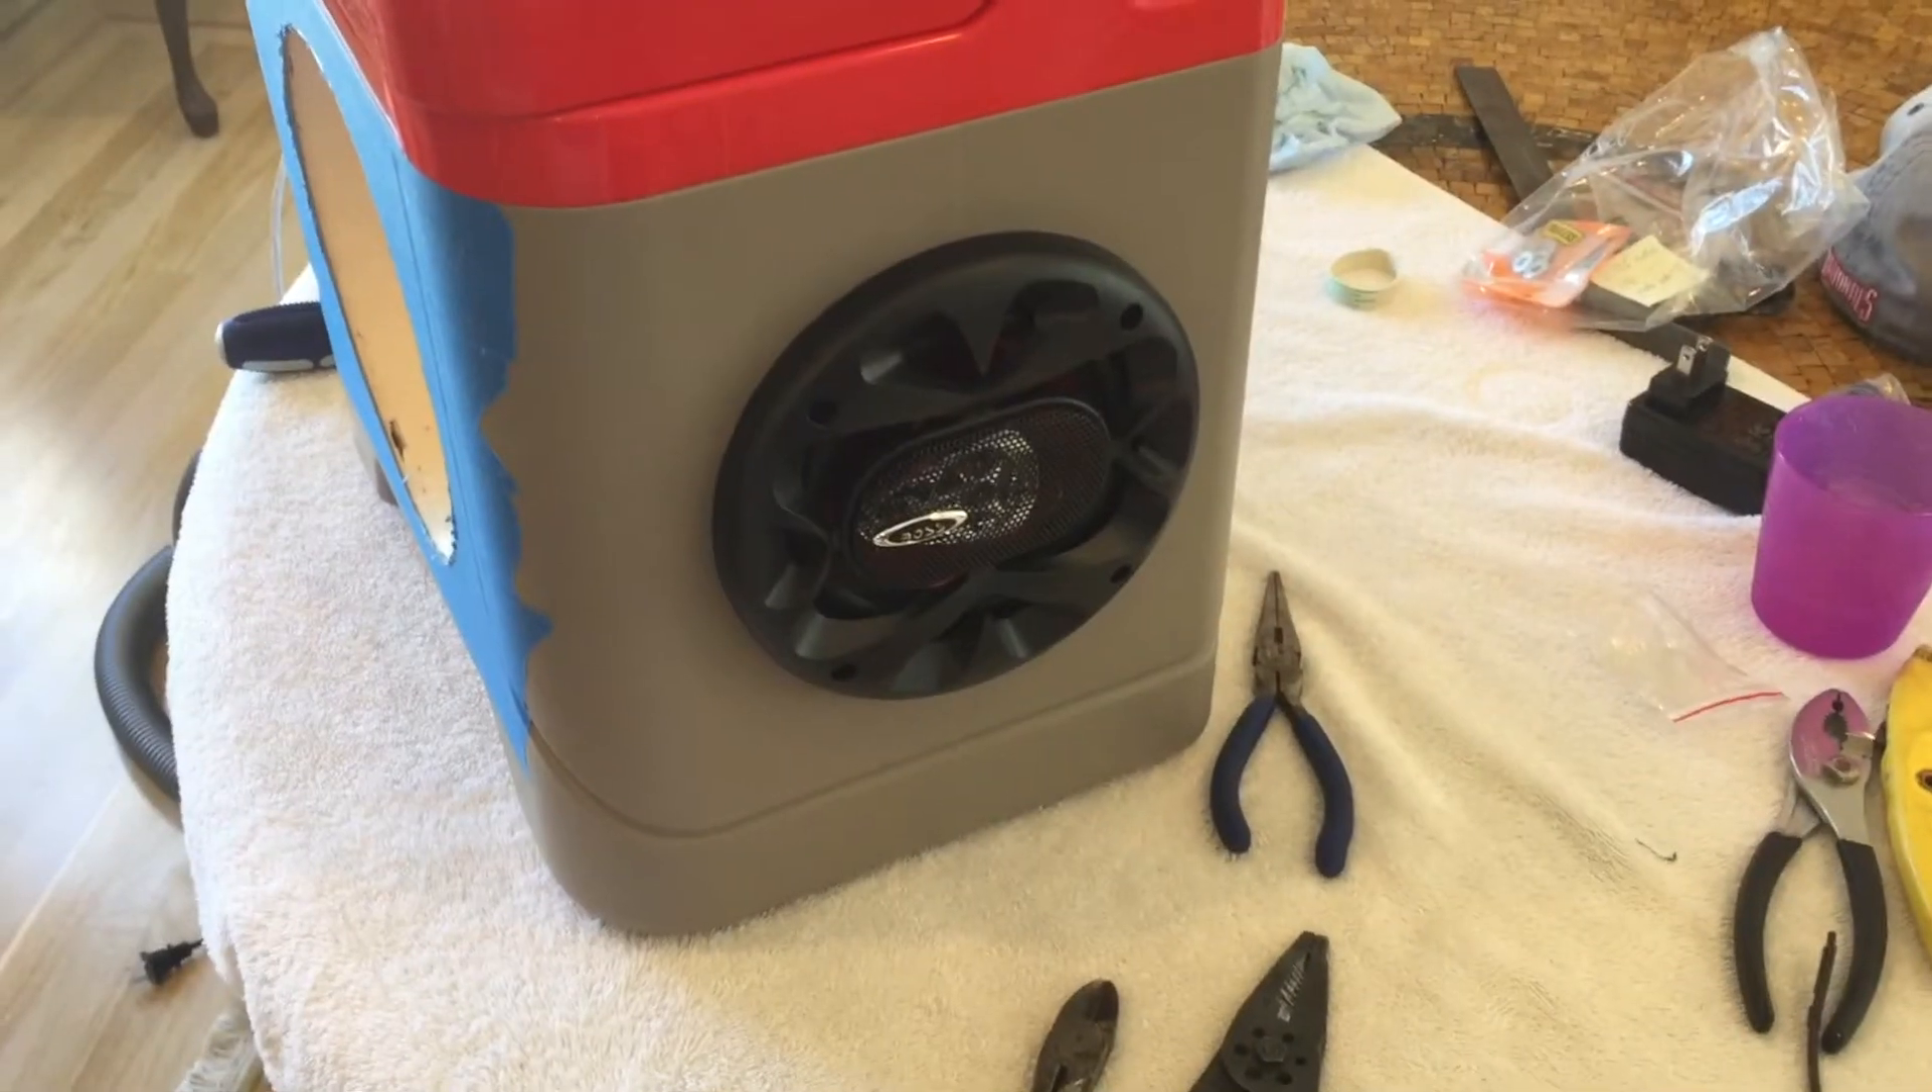So we'll get those screwed in and give it another look. All right, we've got the side speakers mounted.